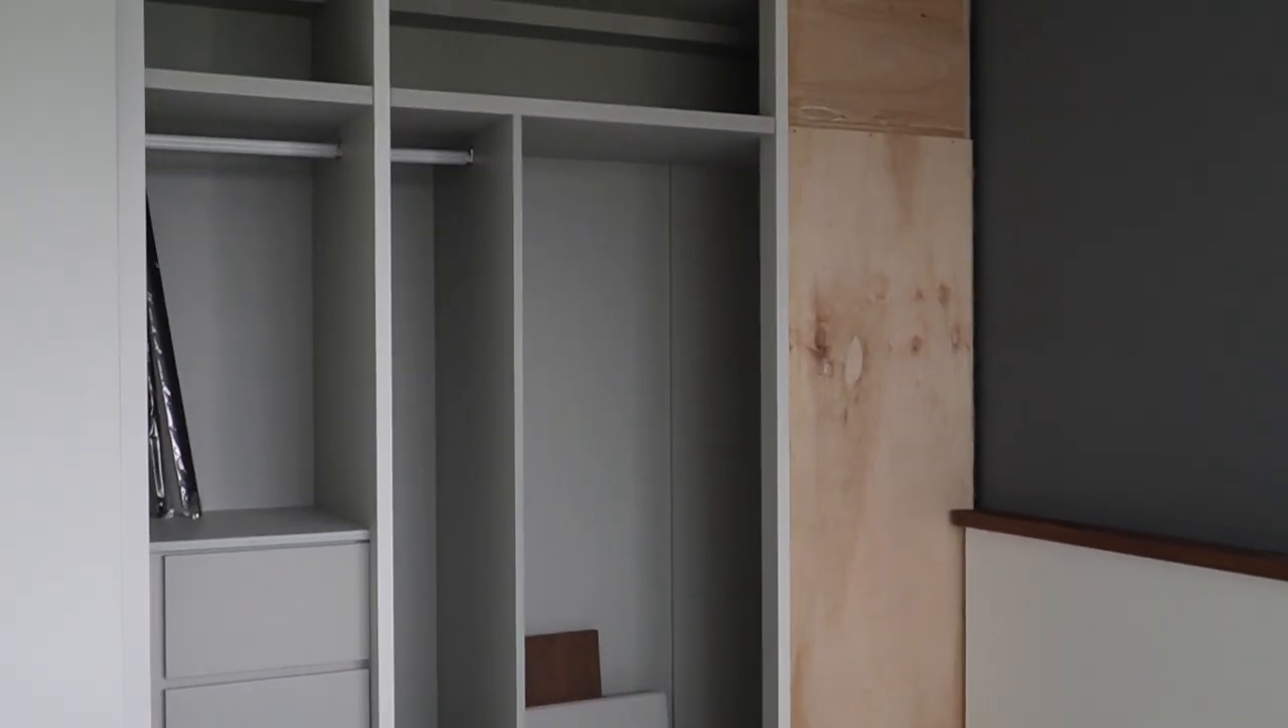Yeah, so we're just waiting for the doors to be installed.